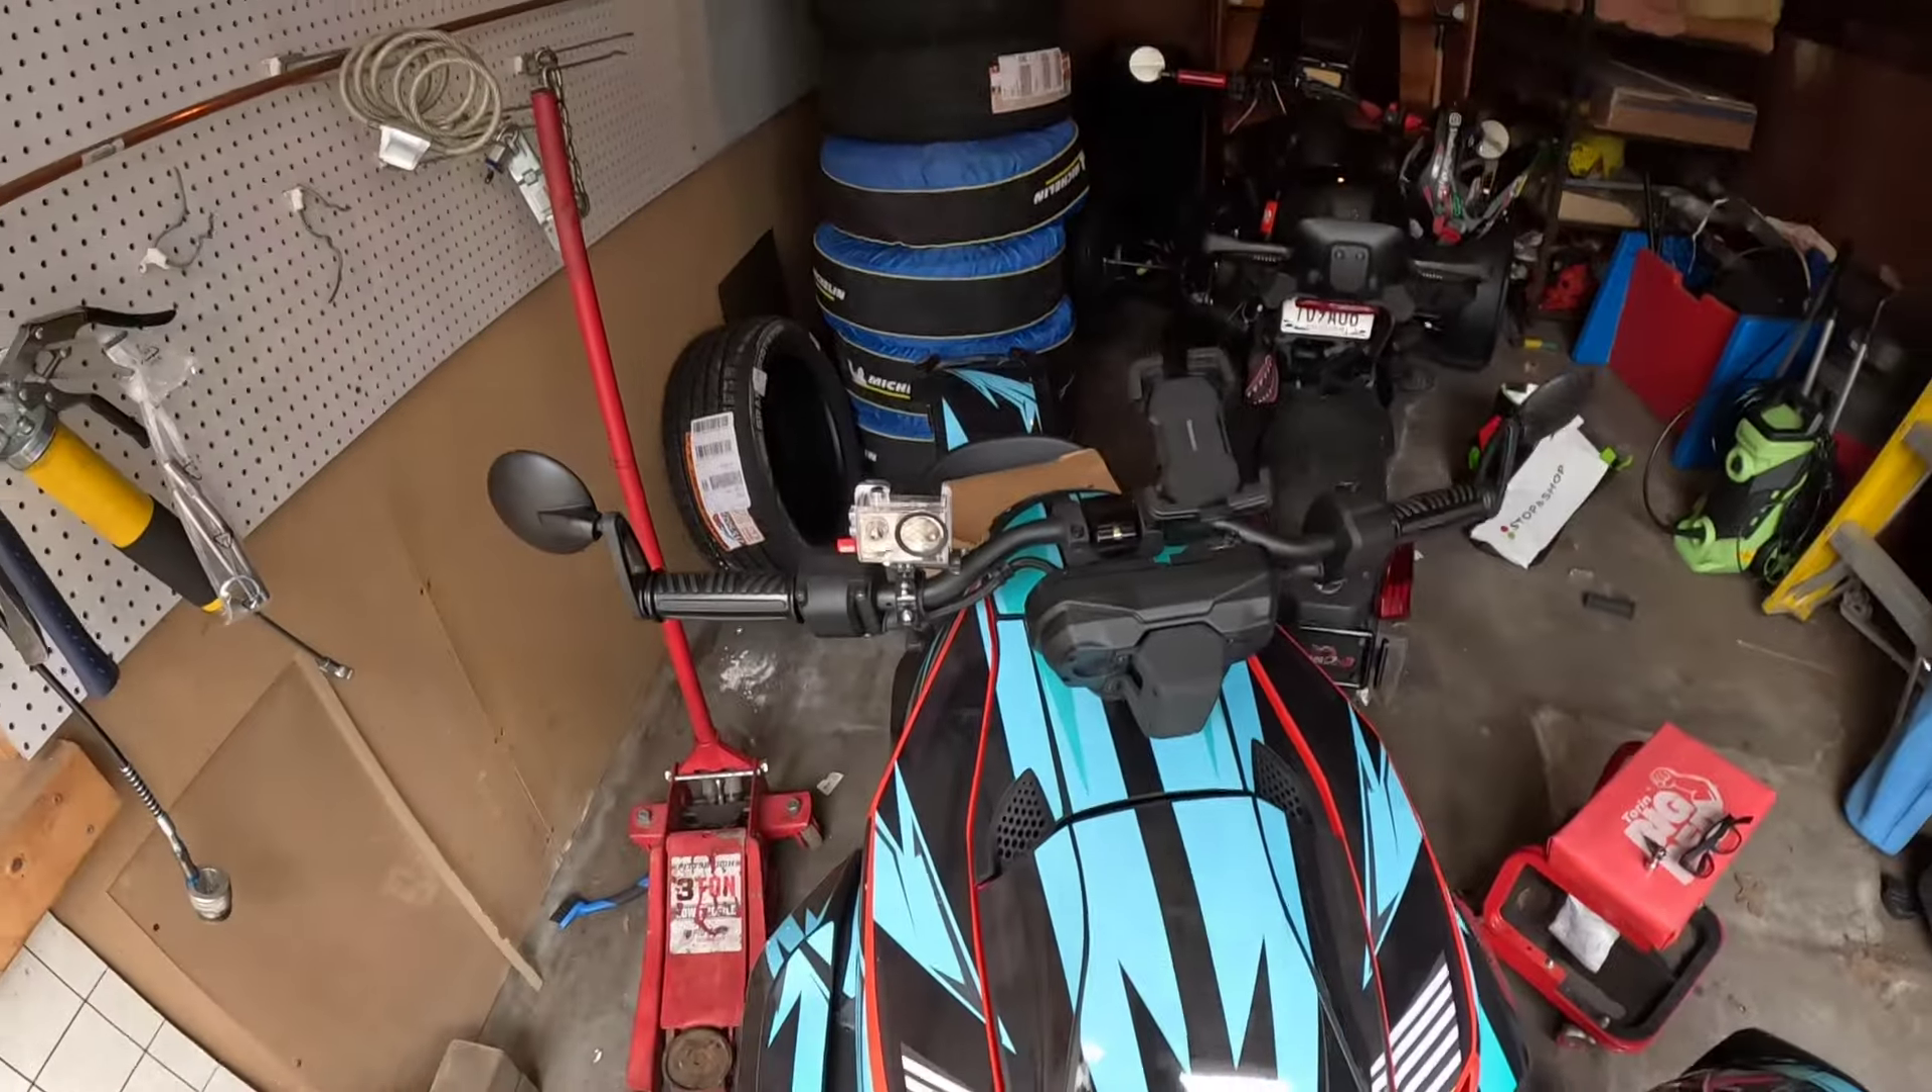And, there's your hand grips. Black combat hand grips installed.